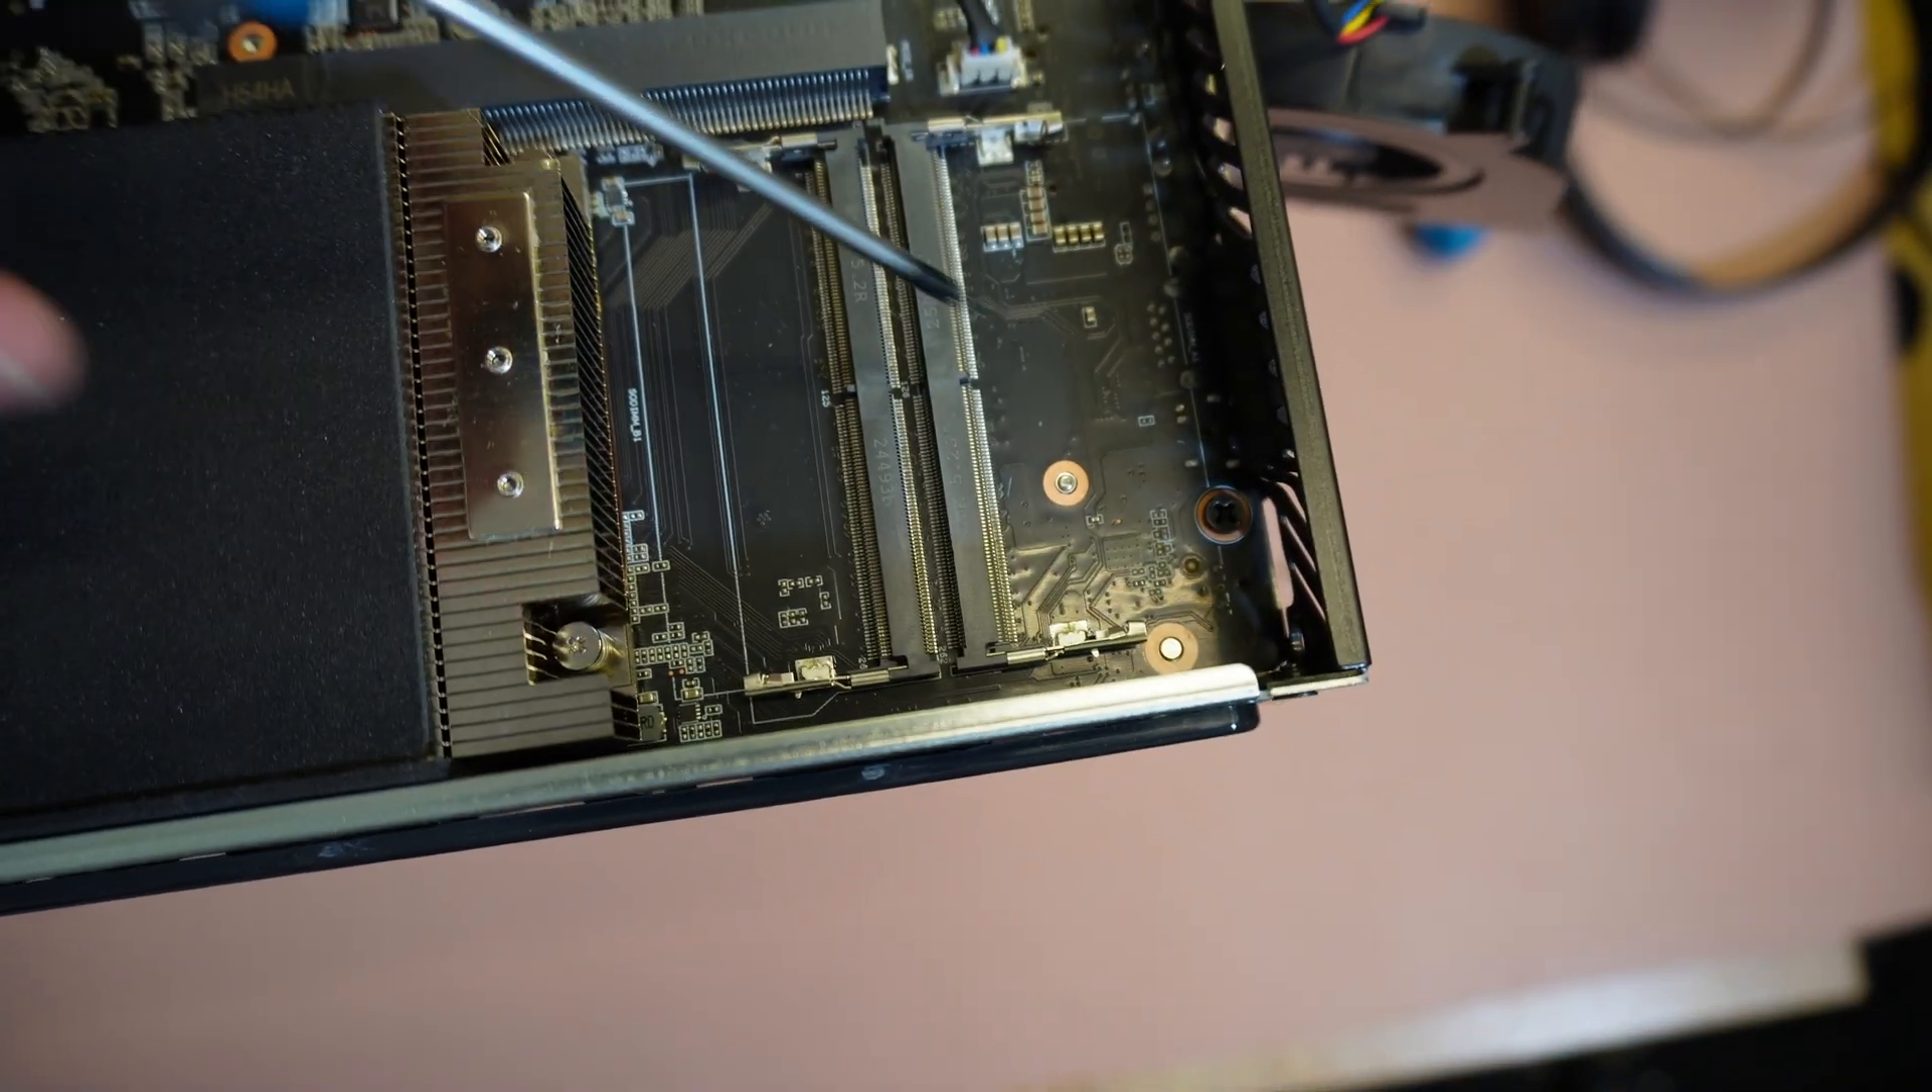Now we can see the memory slots exposed.